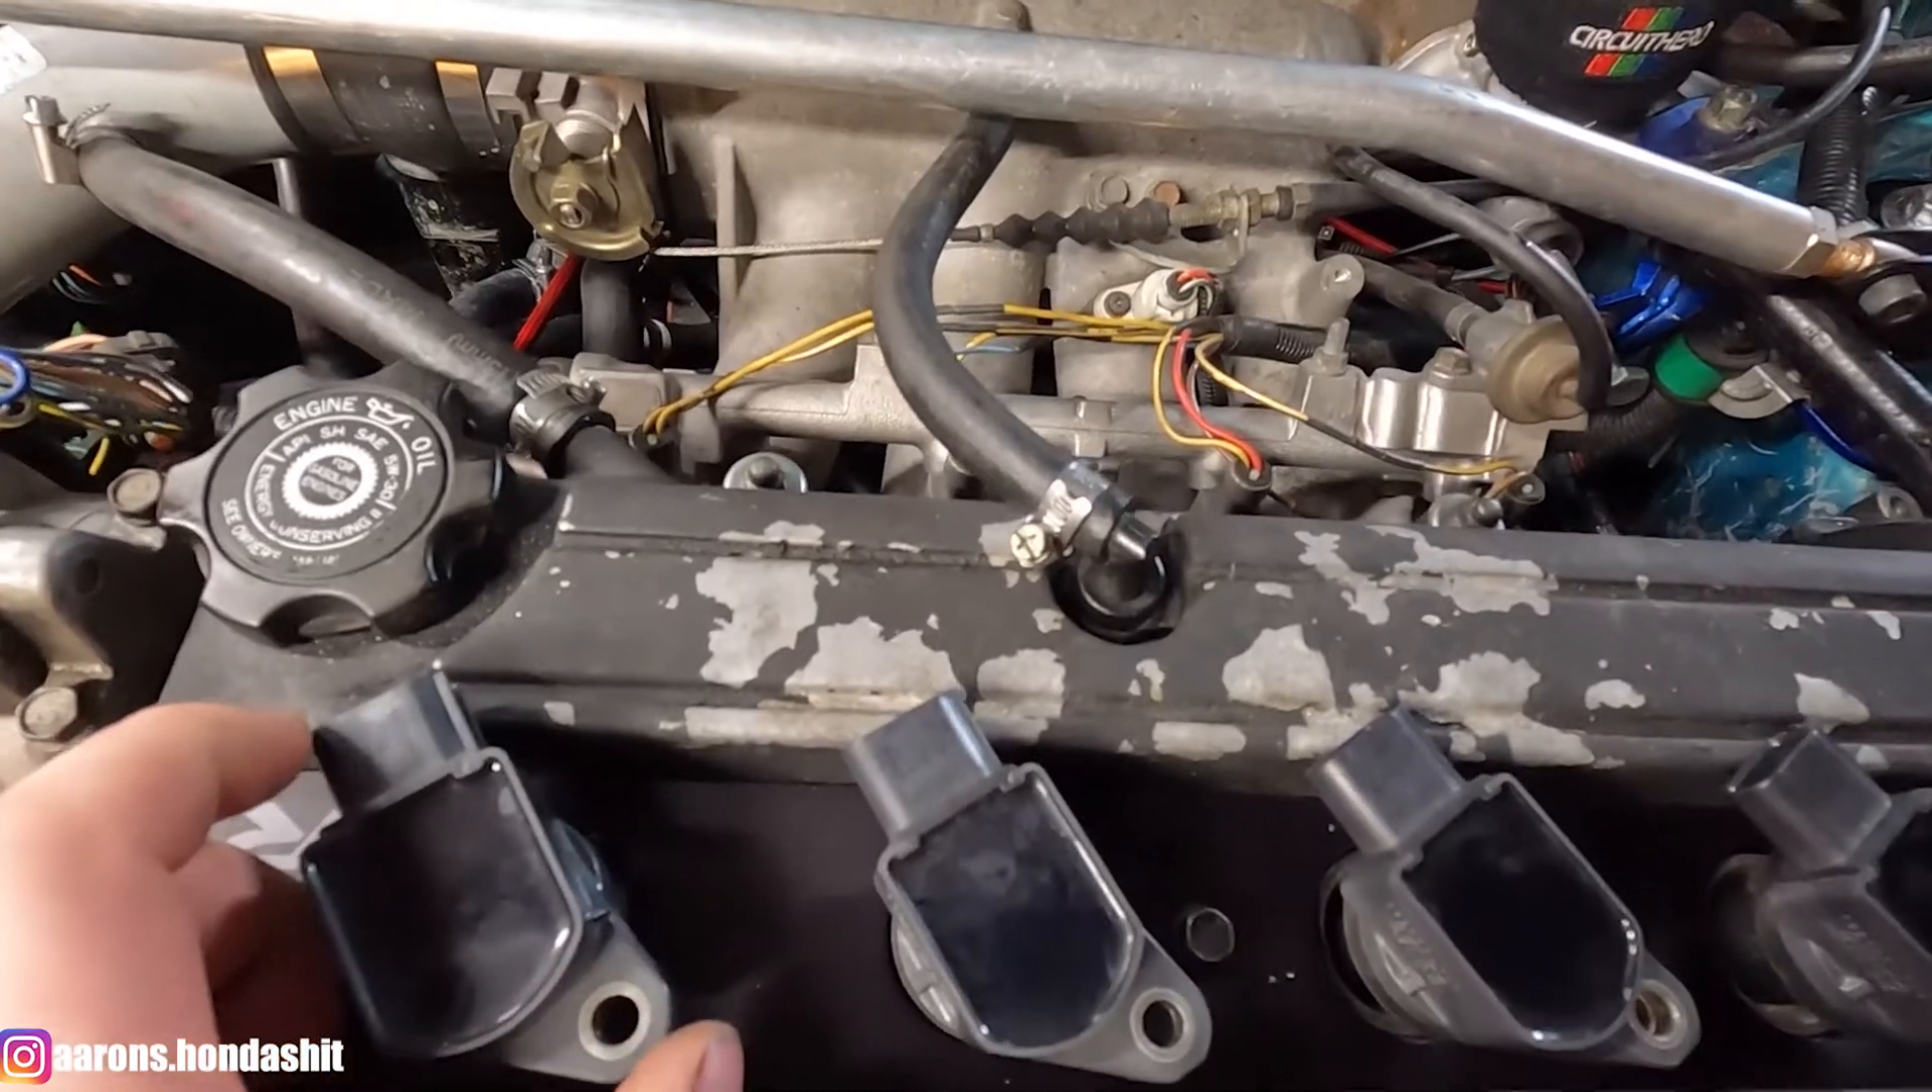These coils stick way way up above the coil plate.